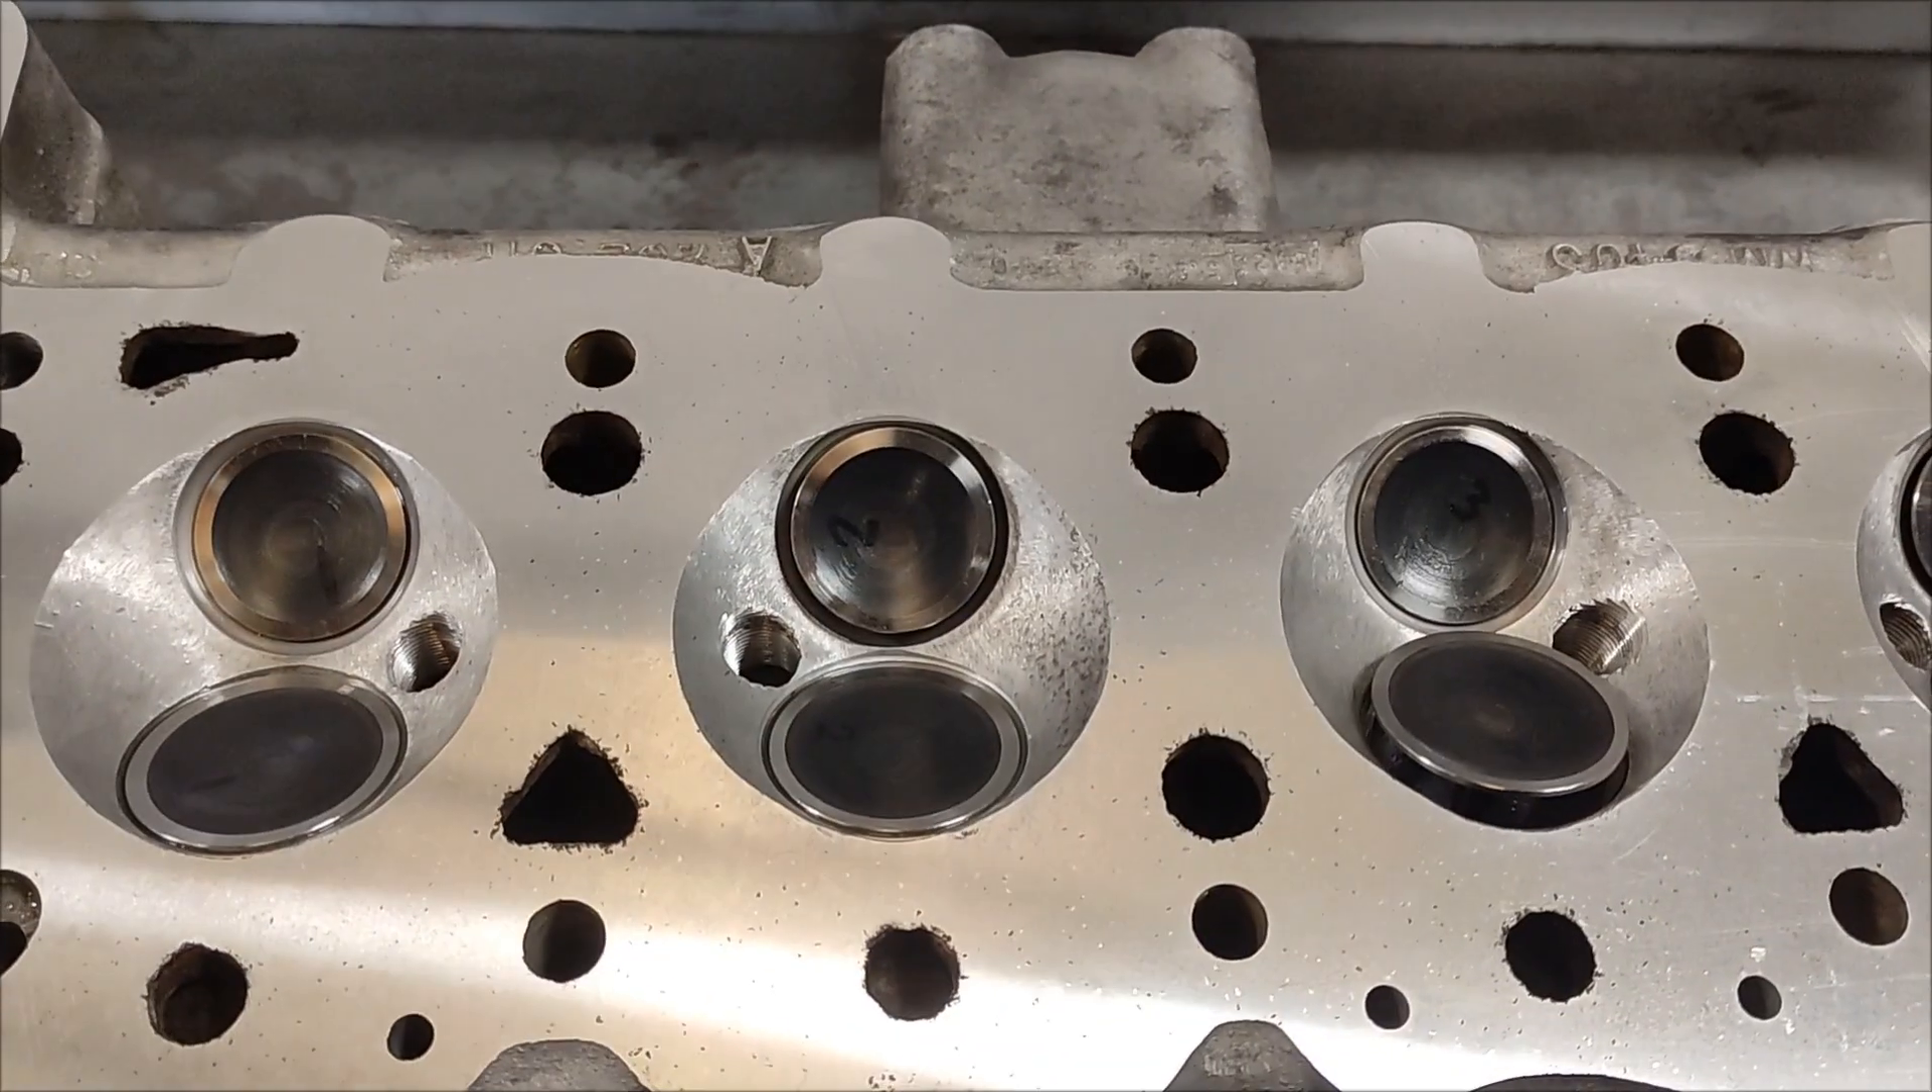The valves are all in. The chambers are all done.